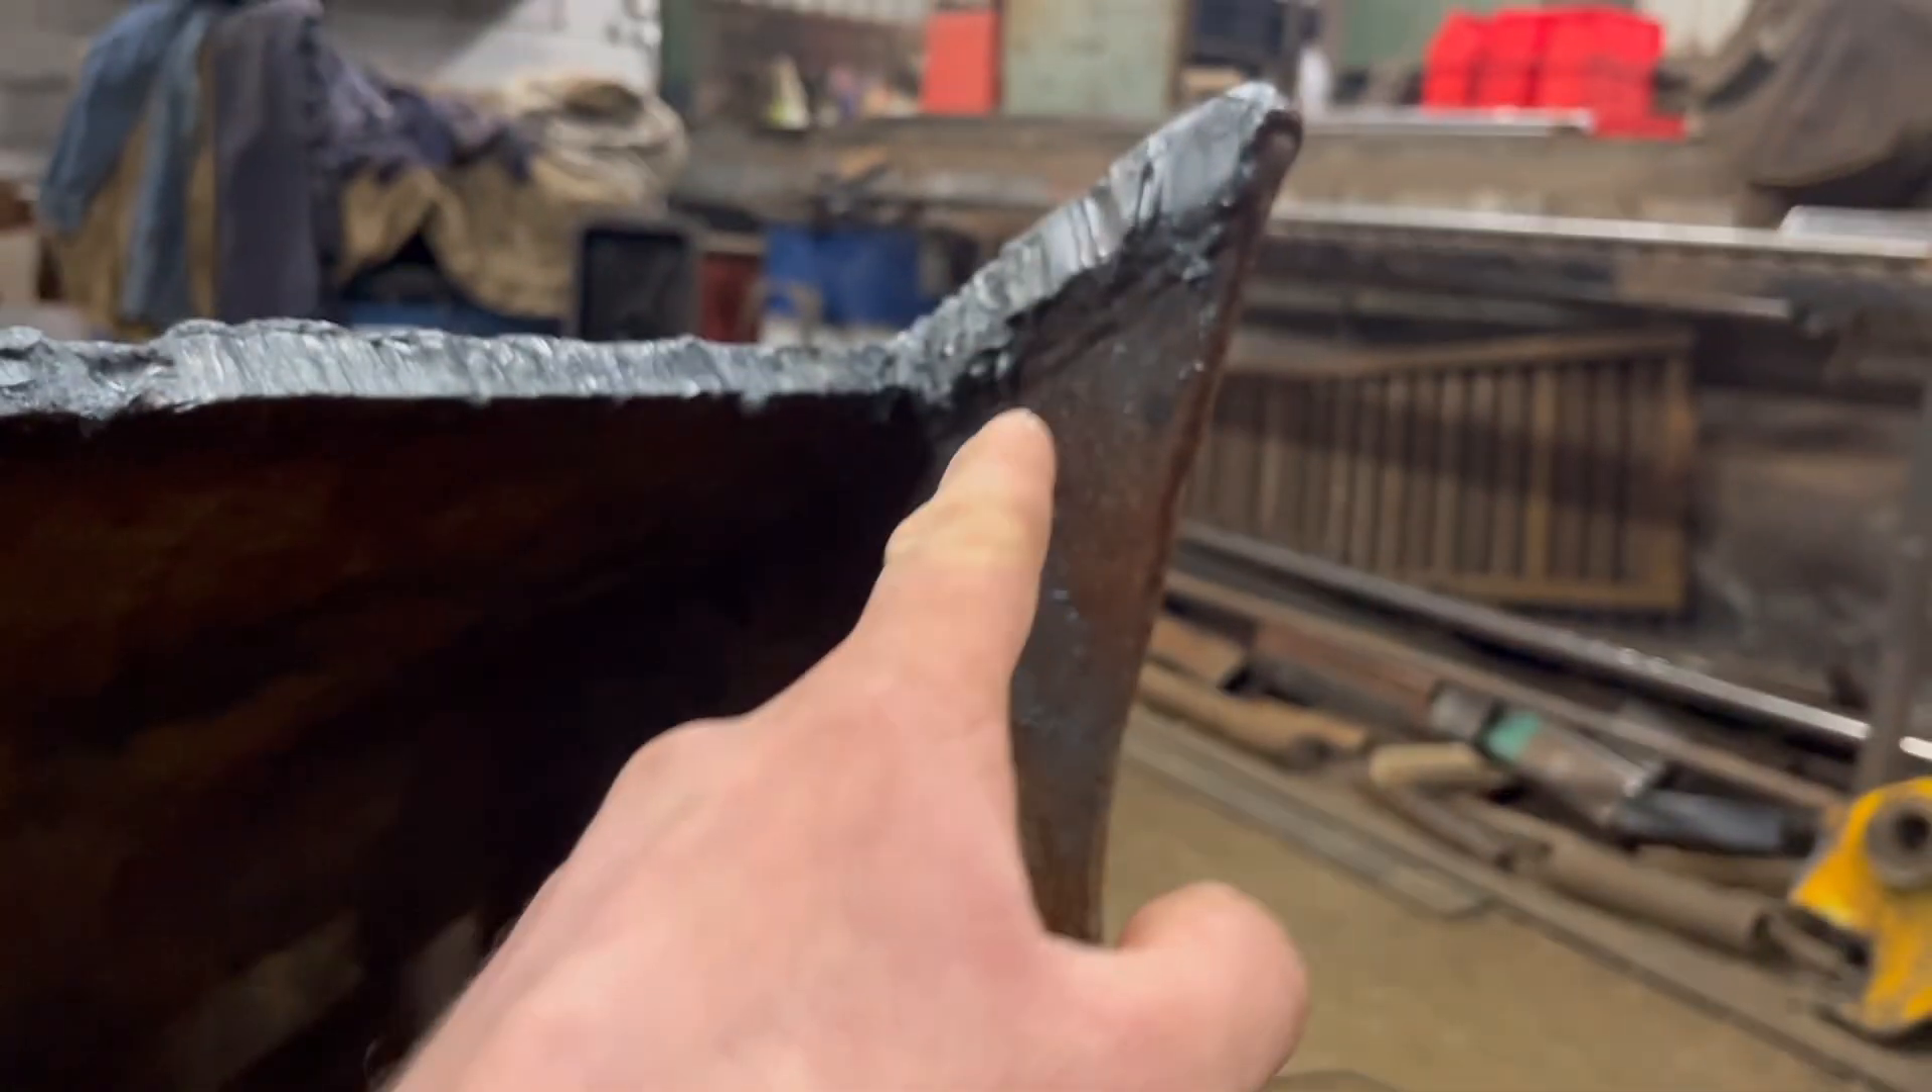I've got the majority of the edge cut off with the gas.